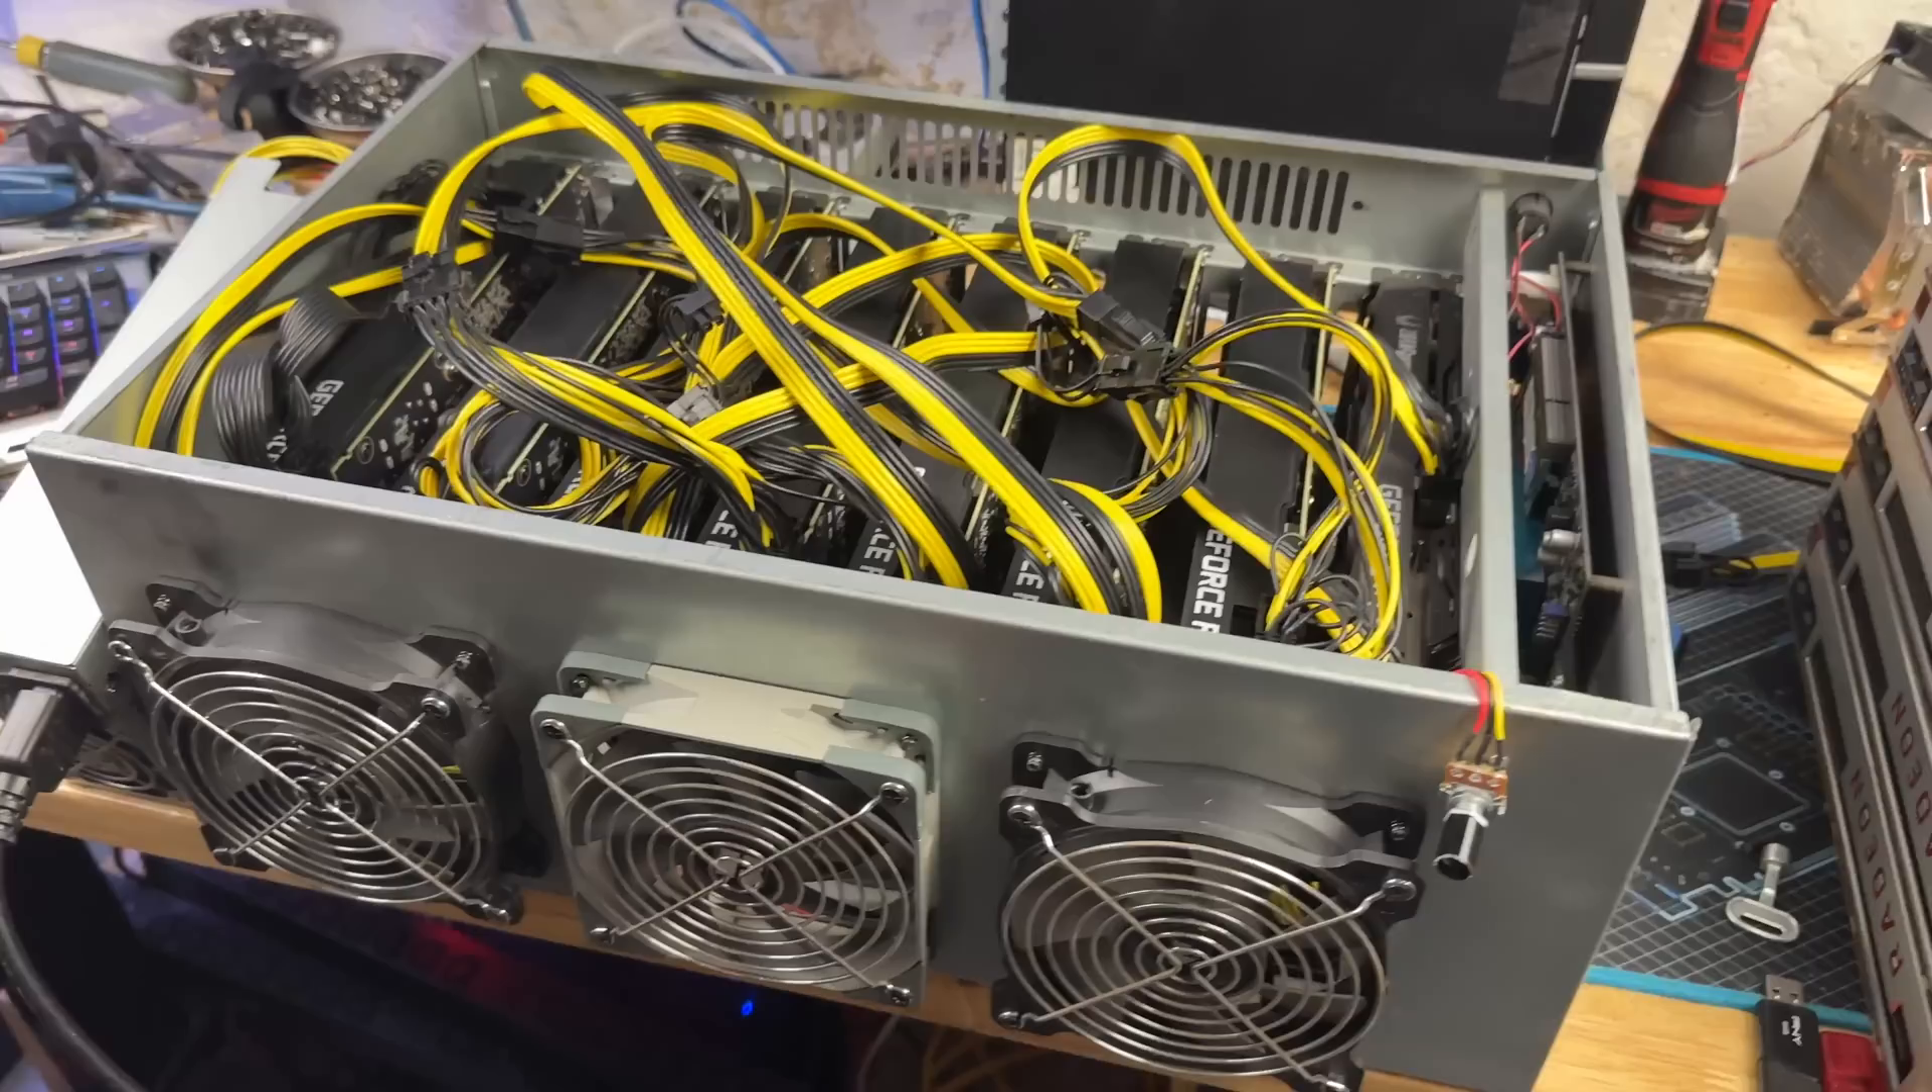So i had to put the fans on the outside of the case blowing in.